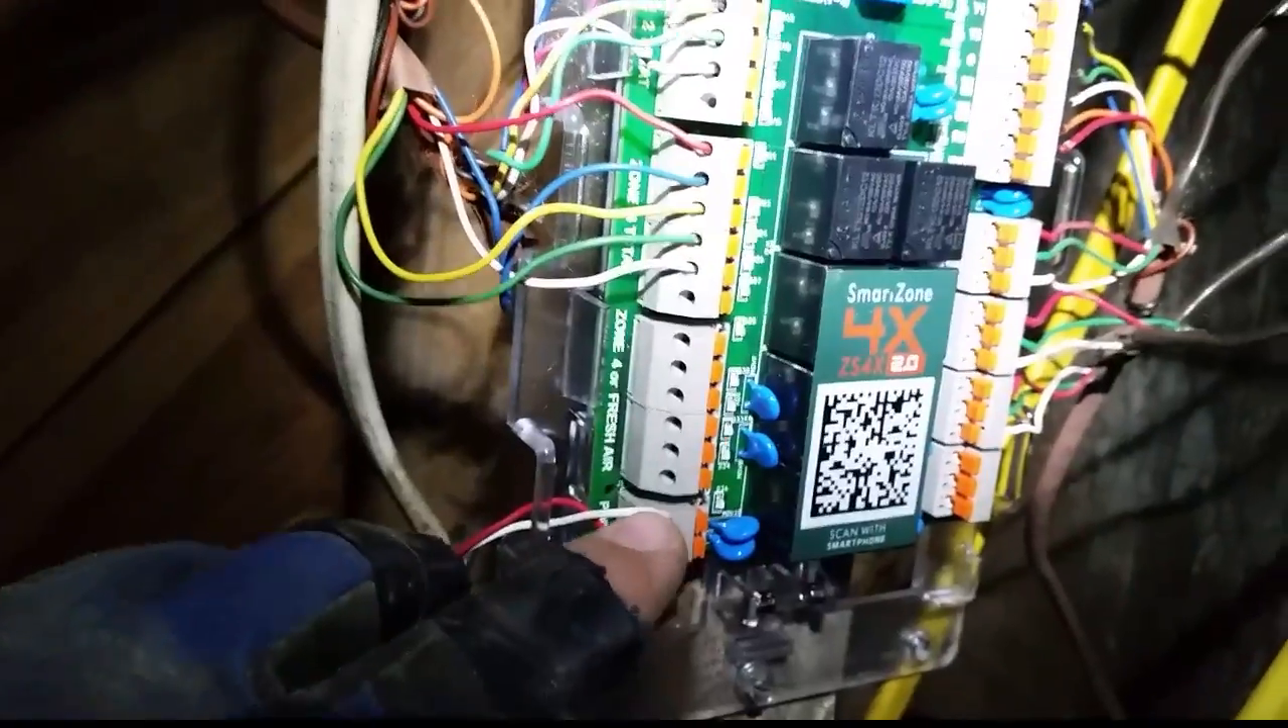Alright guys we have our zone board all wired up.